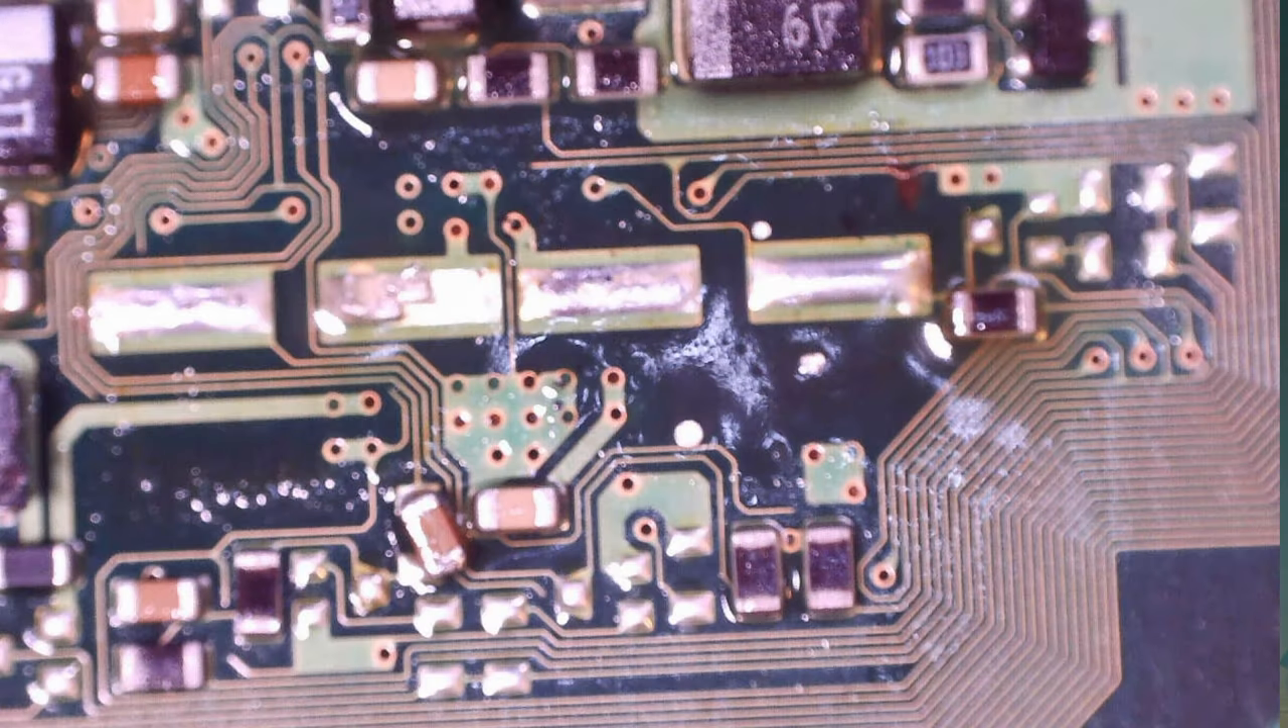I do have the small concern of one component here, be it capacitor or resistor, that's gone out of alignment.